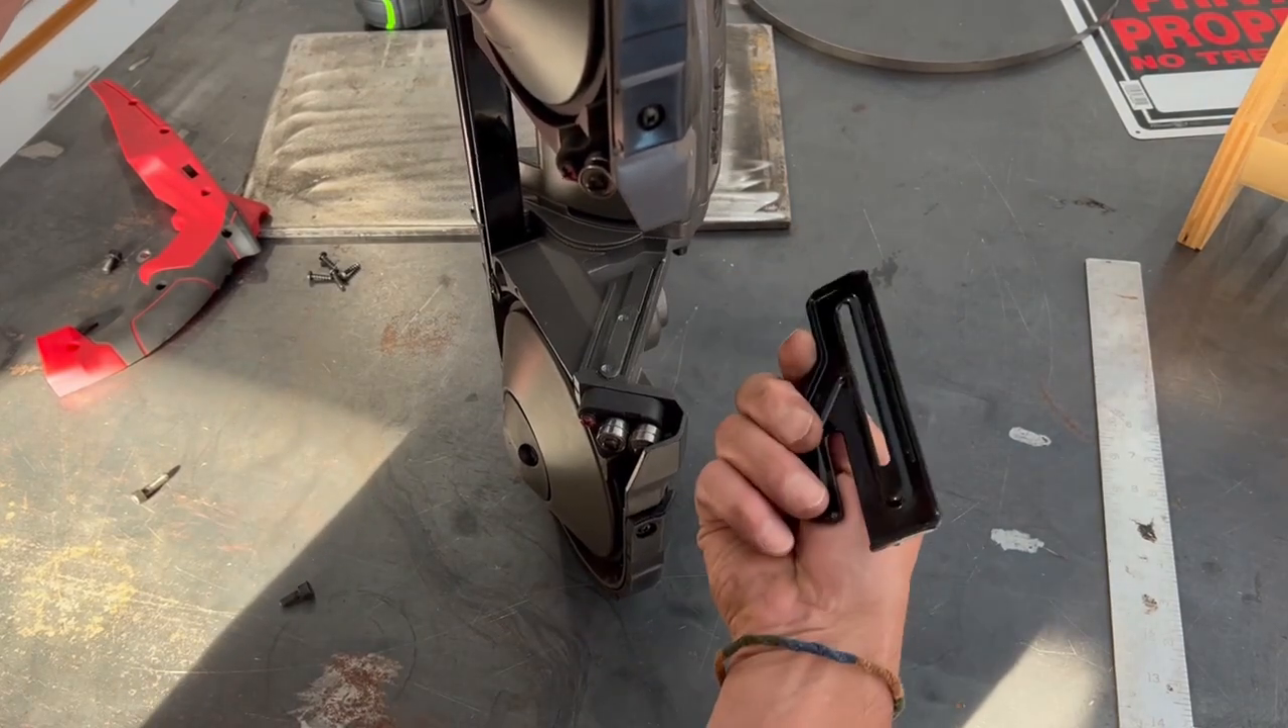I've actually went ahead and I've removed this you know this footplate here.